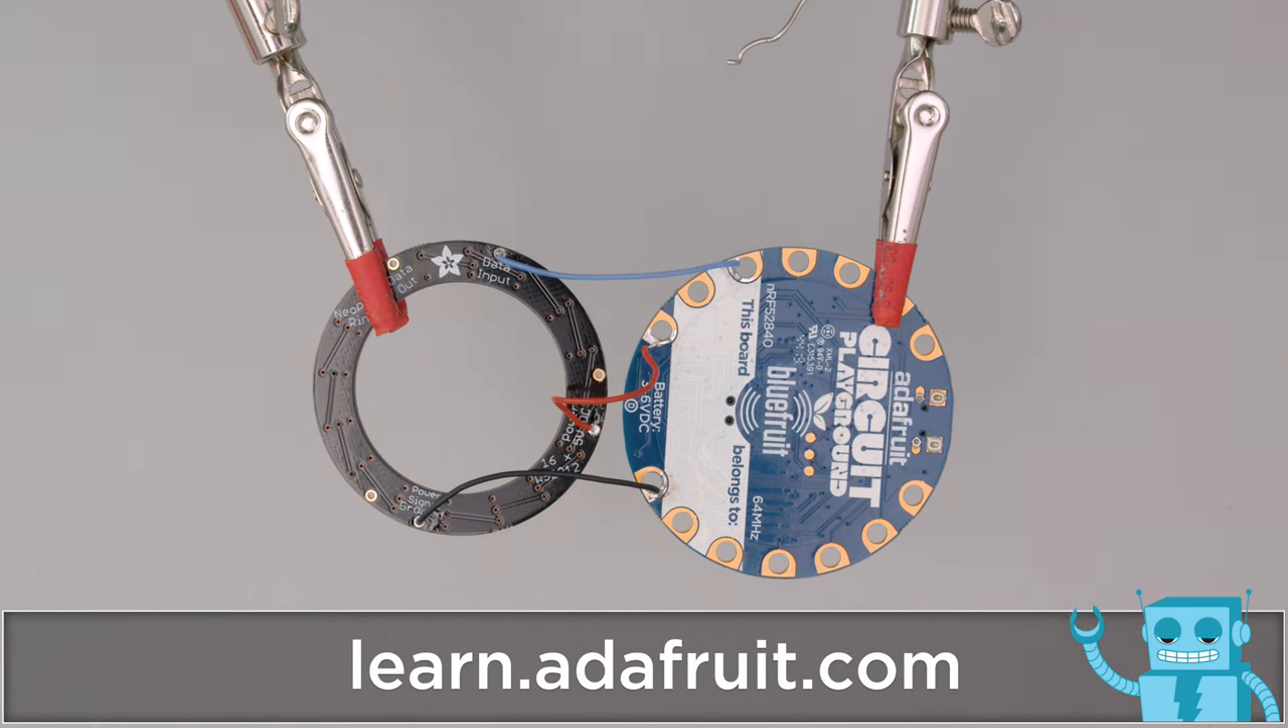We used short silicone wires to connect the NeoPixel ring to the large pads on the Circuit Playground Bluefruit.